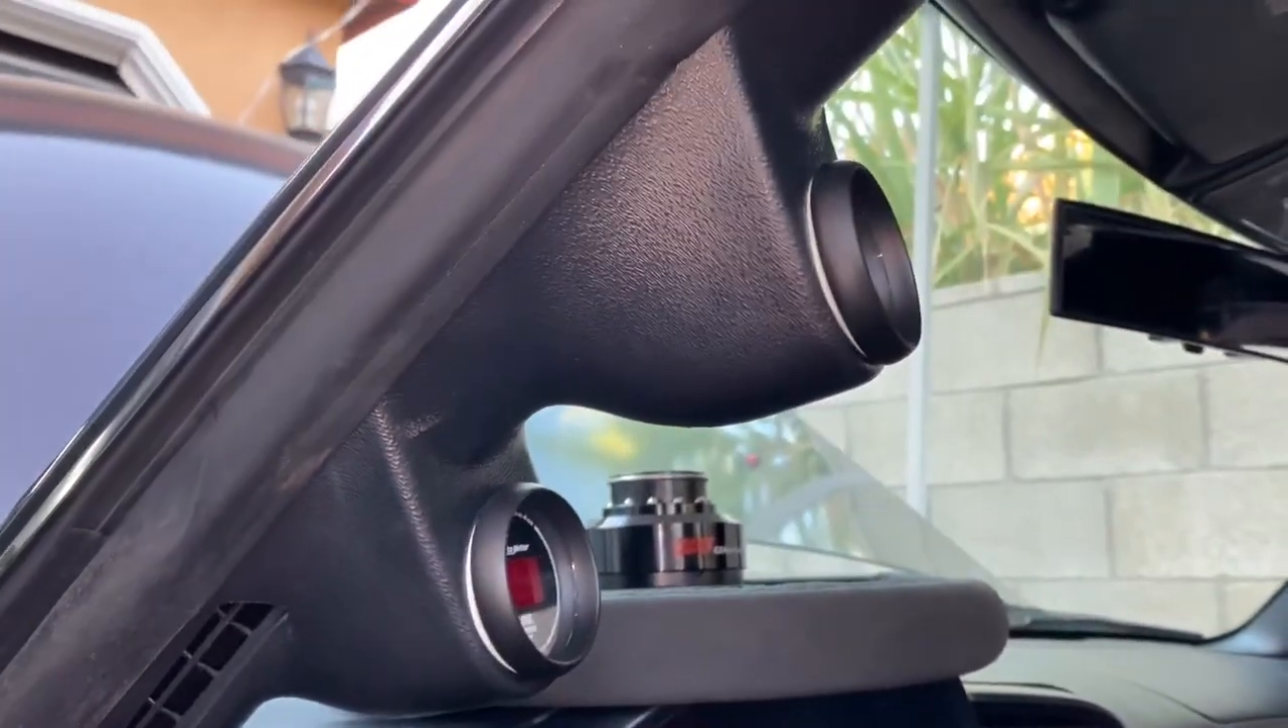And you can see here are the gauges. They kind of stick out a little bit.